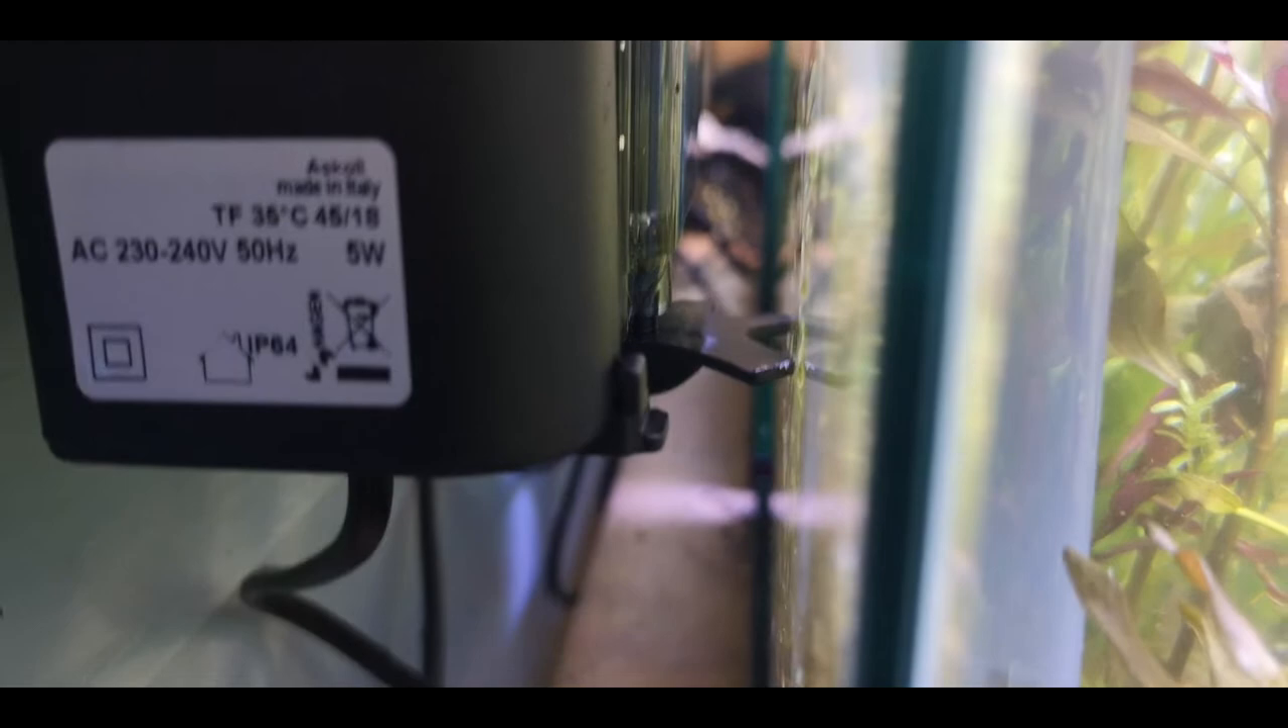As you can see there, there is quite a big gap From where the filter itself hangs And the glass.